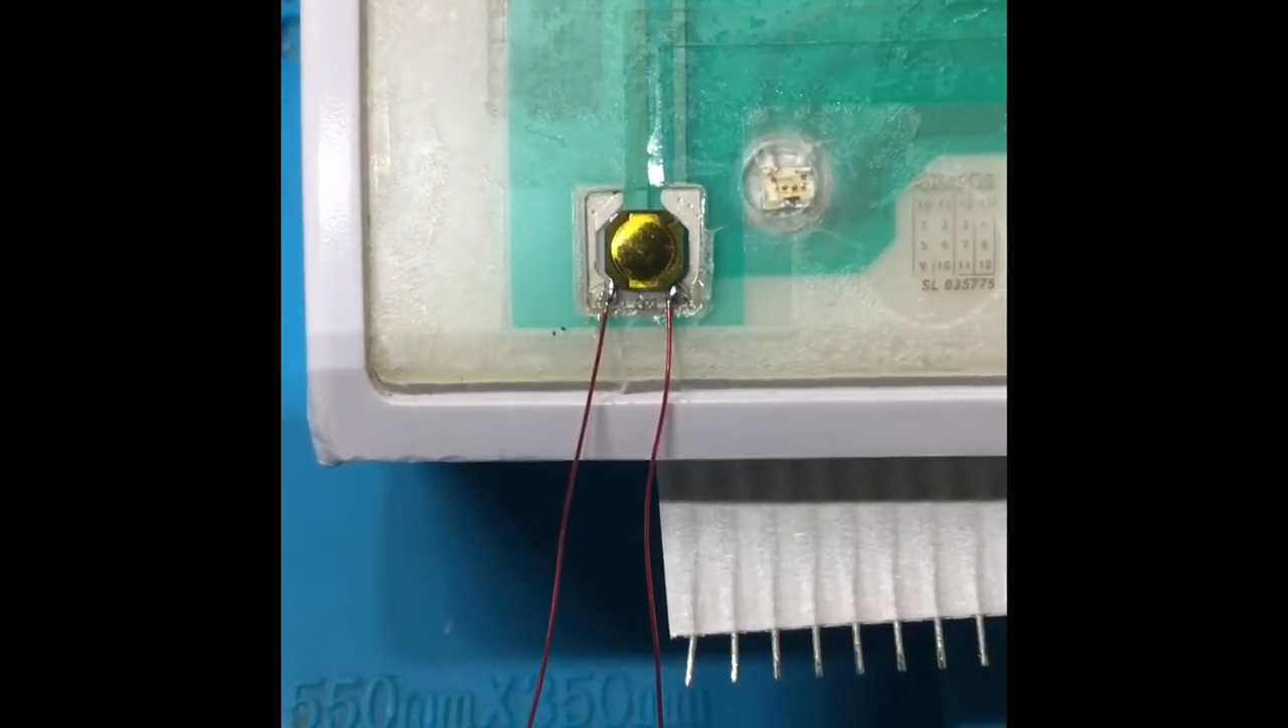So we have the switch glued in place now we have two wires connecting to the switch.